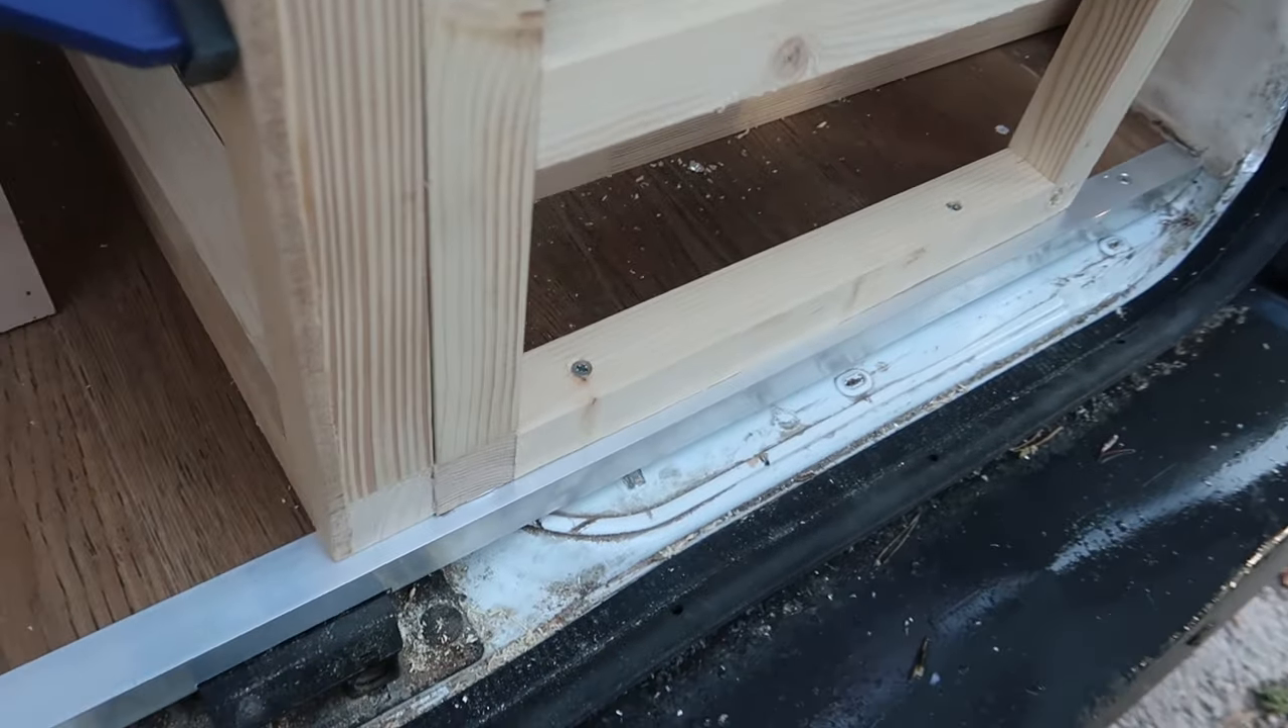We've now got the trim in place running underneath the bed frame so we've just basically notched out a little slither underneath there and that'll all be covered up so it'll be nice and flush with the with the trim.